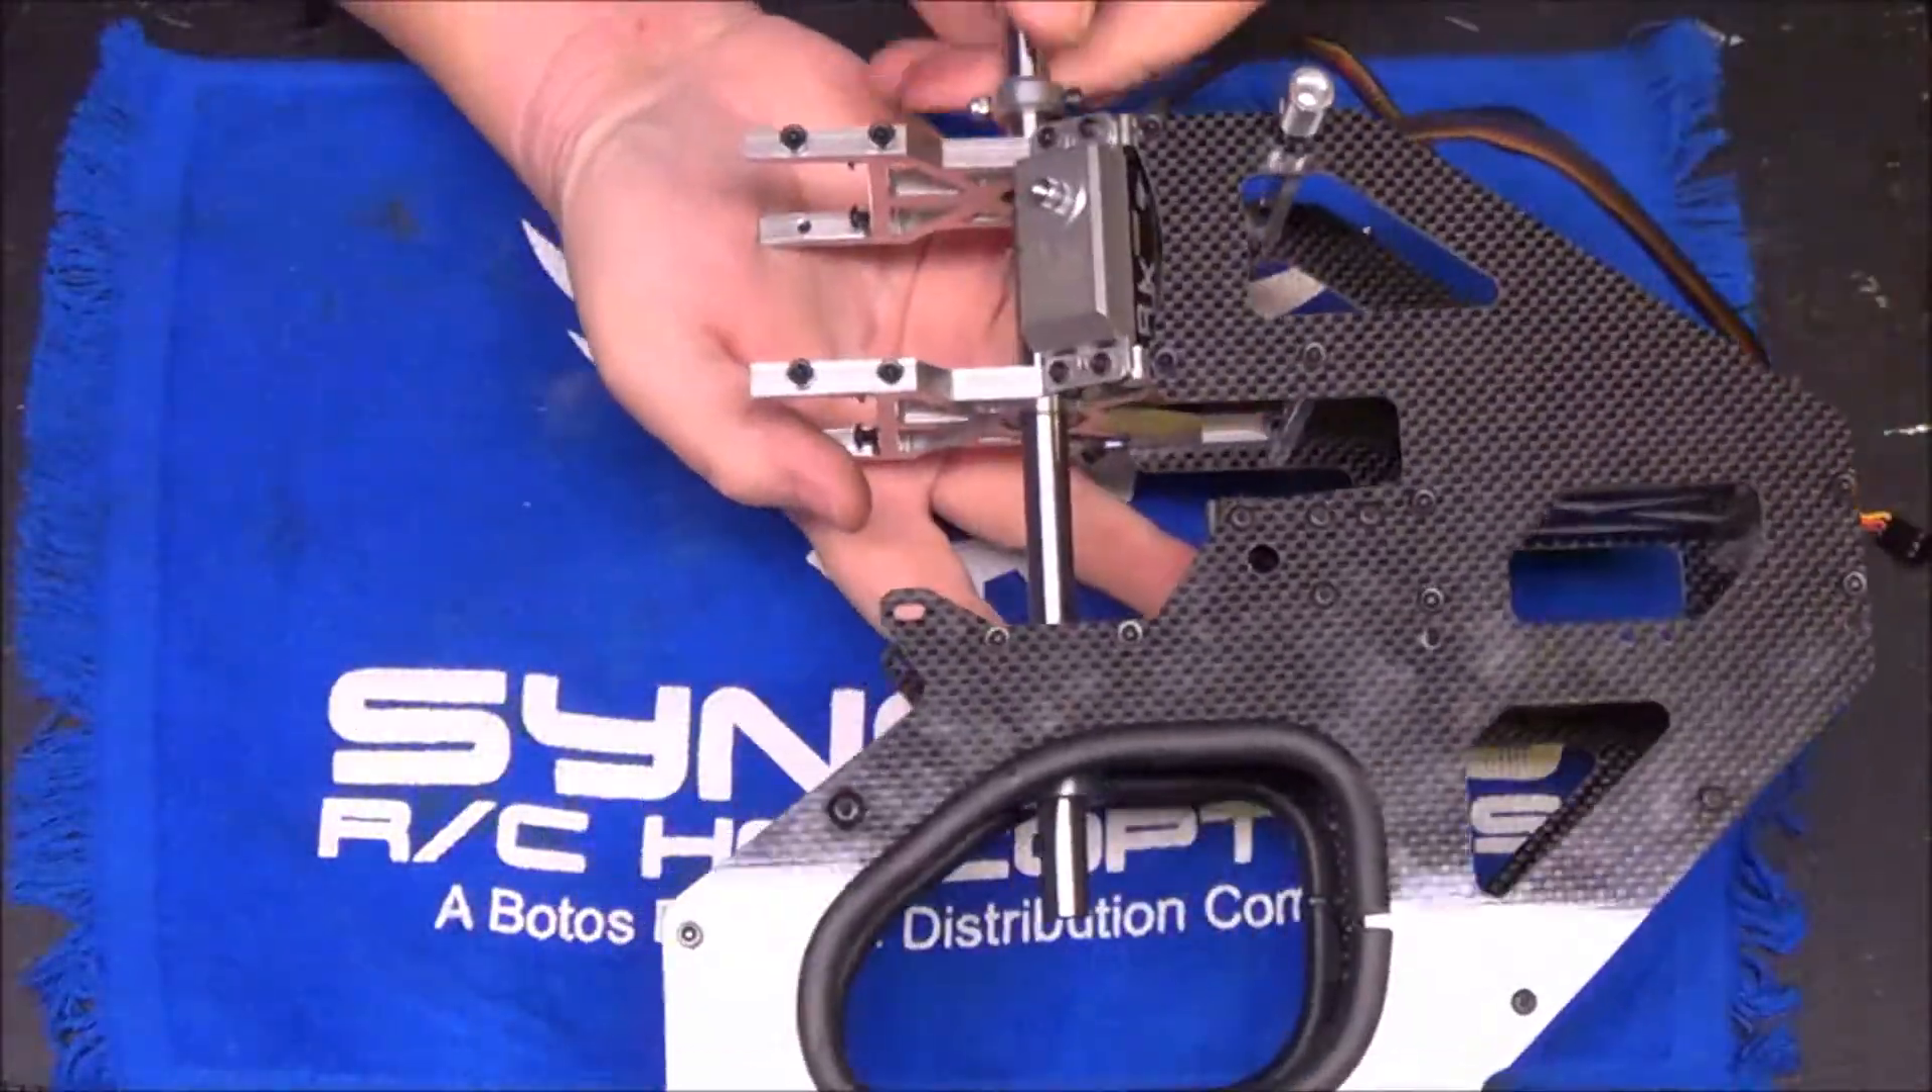You're going to notice i've got the main shaft in here.